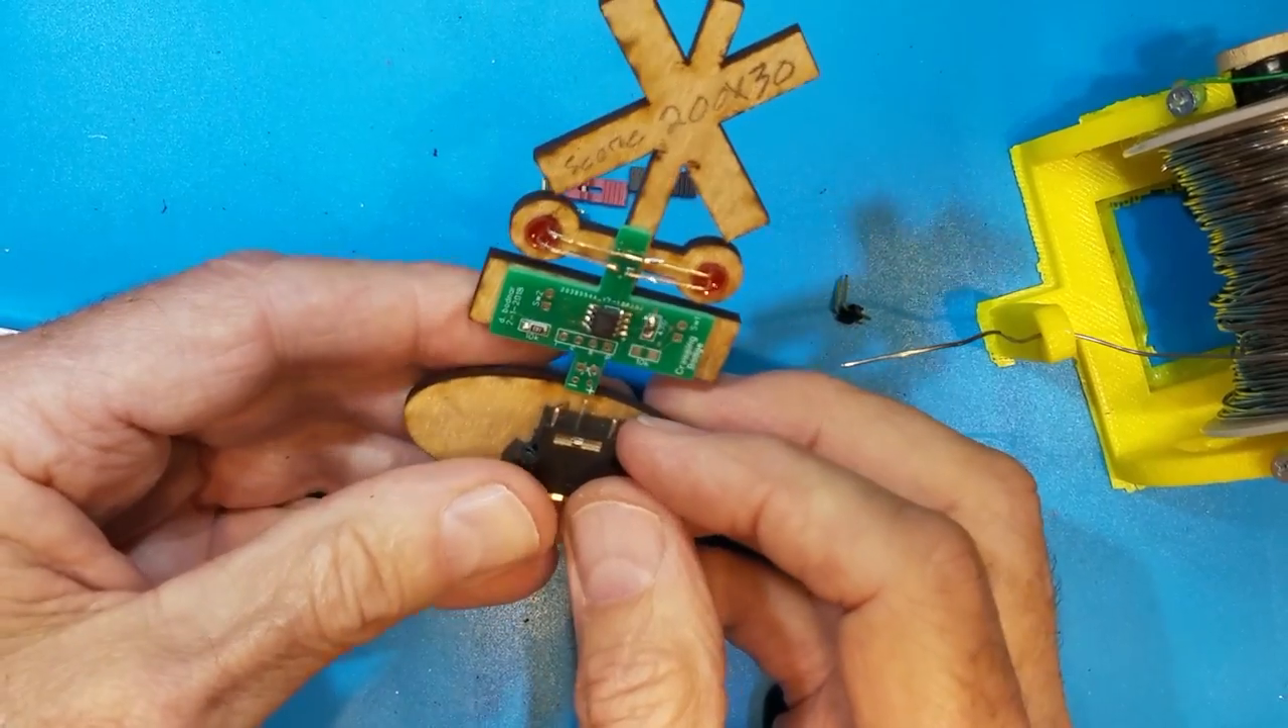Okay now what we've done let me get this out is we've connected the two LEDs to the board so those are ready to go.